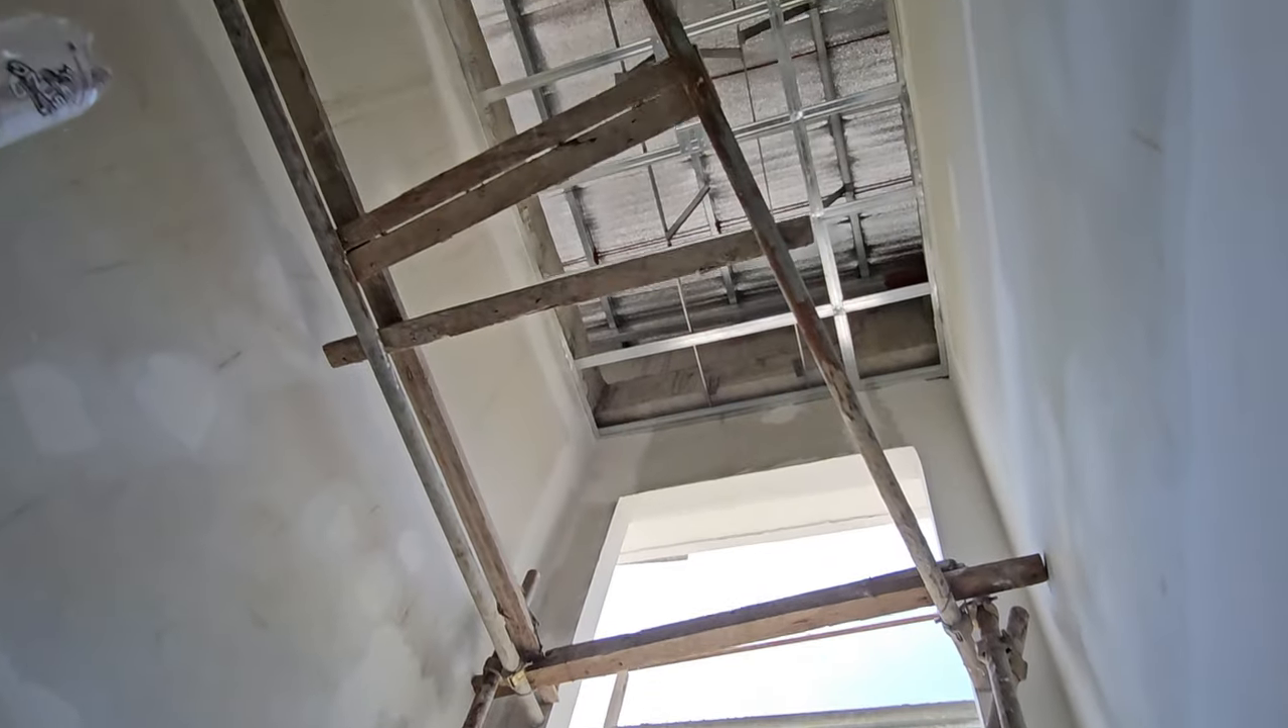Tingnan natin sa taas Ayan Nakakabit na yung bubong.